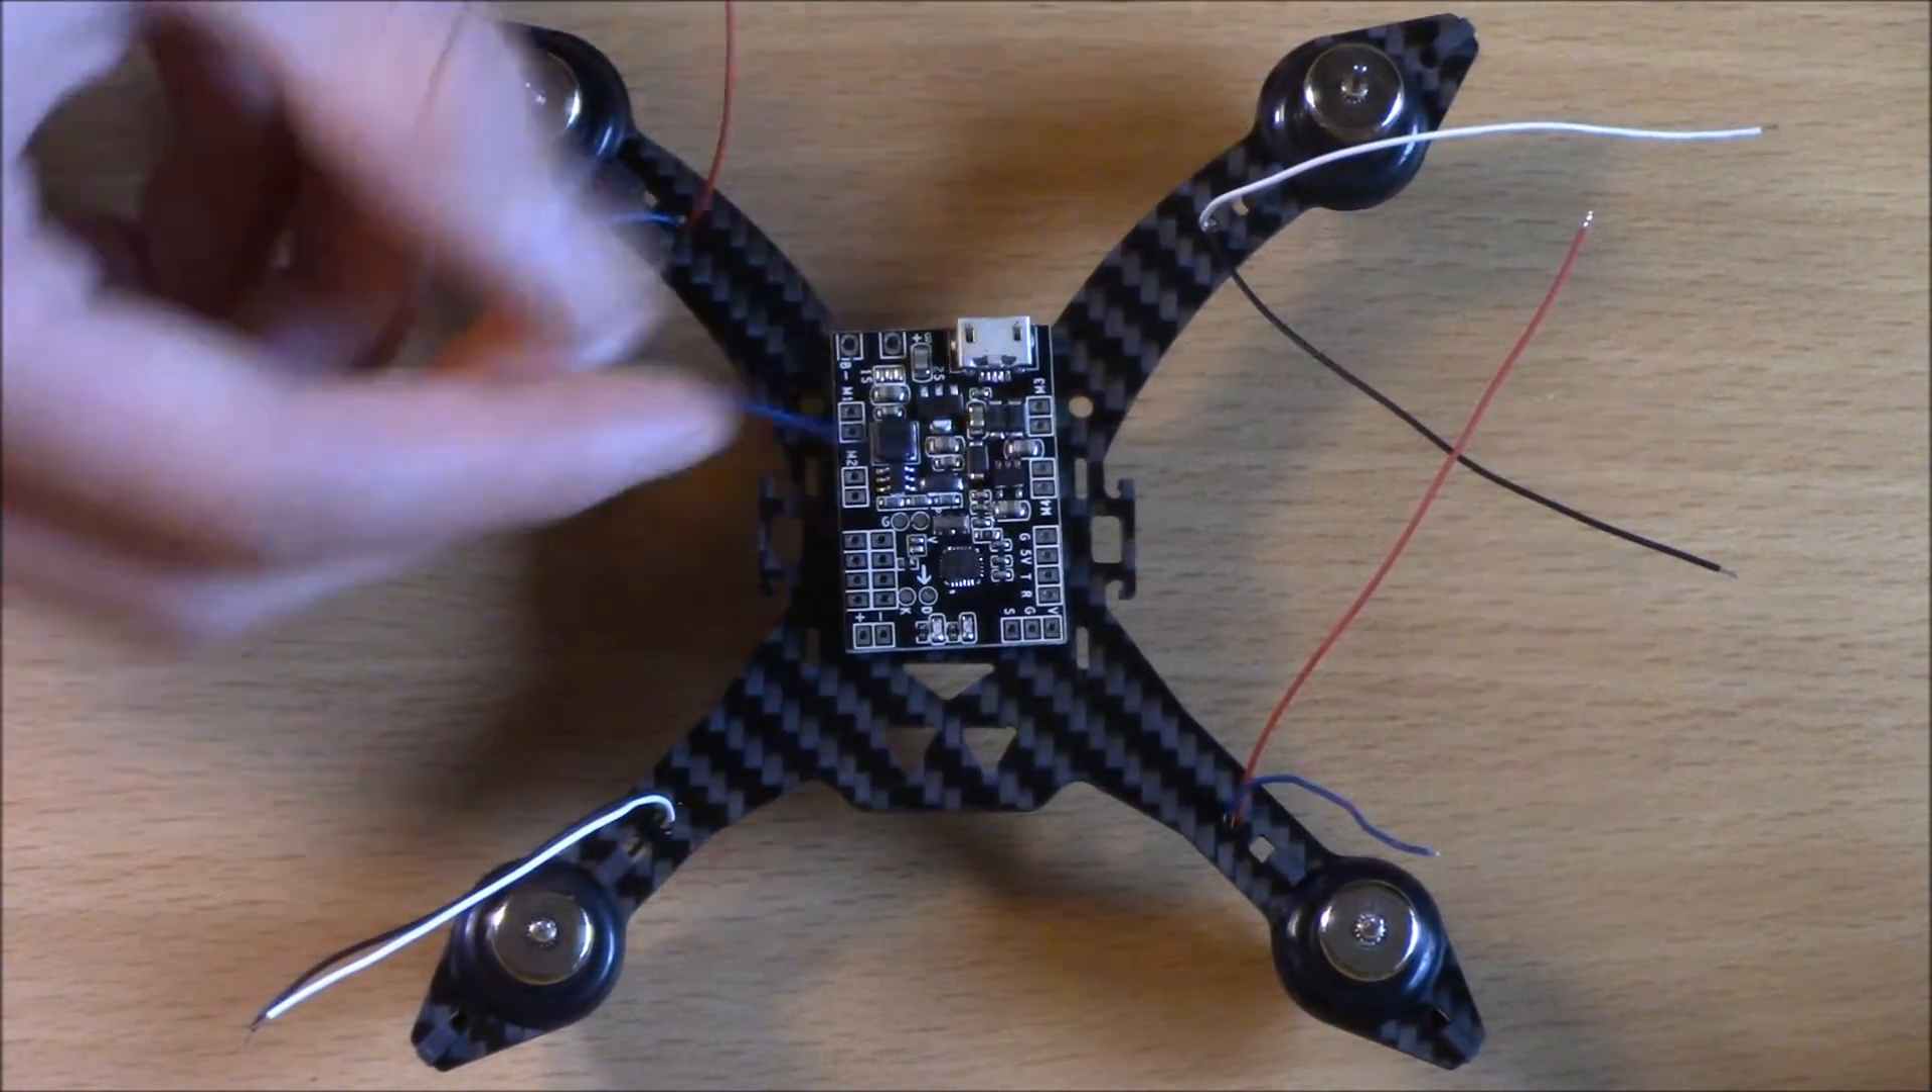All right, so now that we are on there you can see you have all the motors mounted, all the wires sticking out of here.